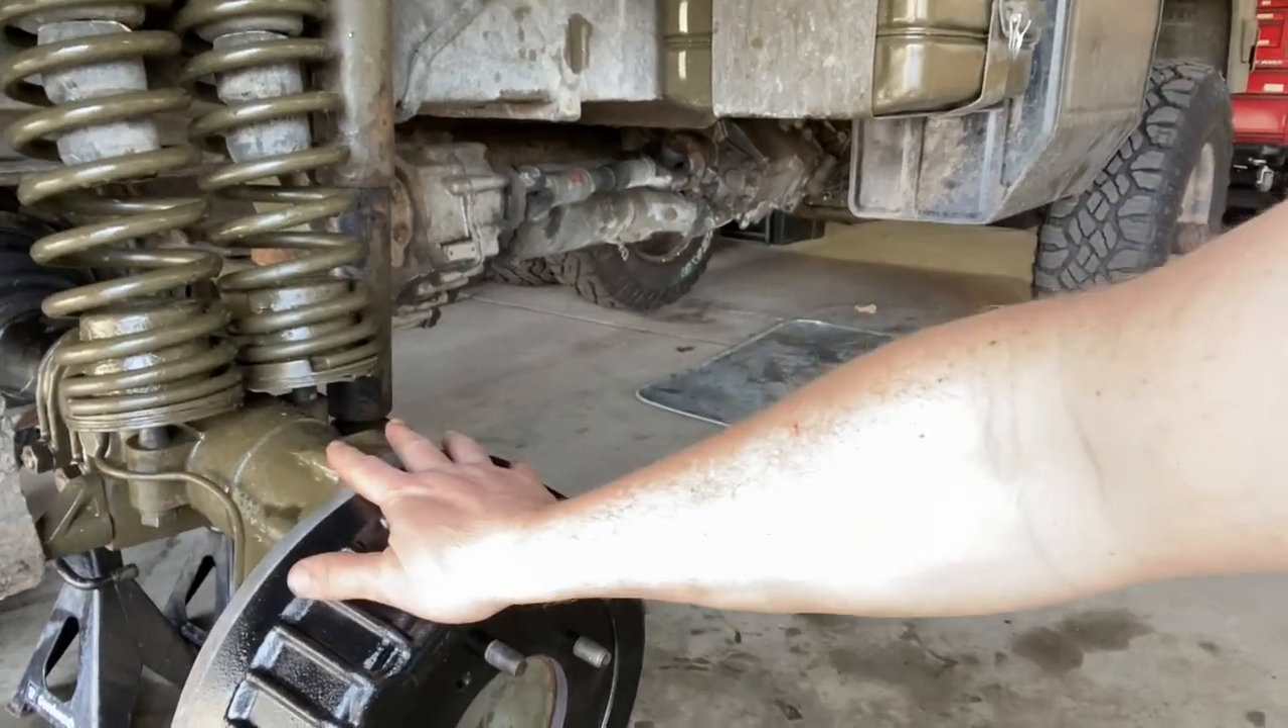We got to bleed the brake still, get the tire back on and just make sure everything's torqued to spec.